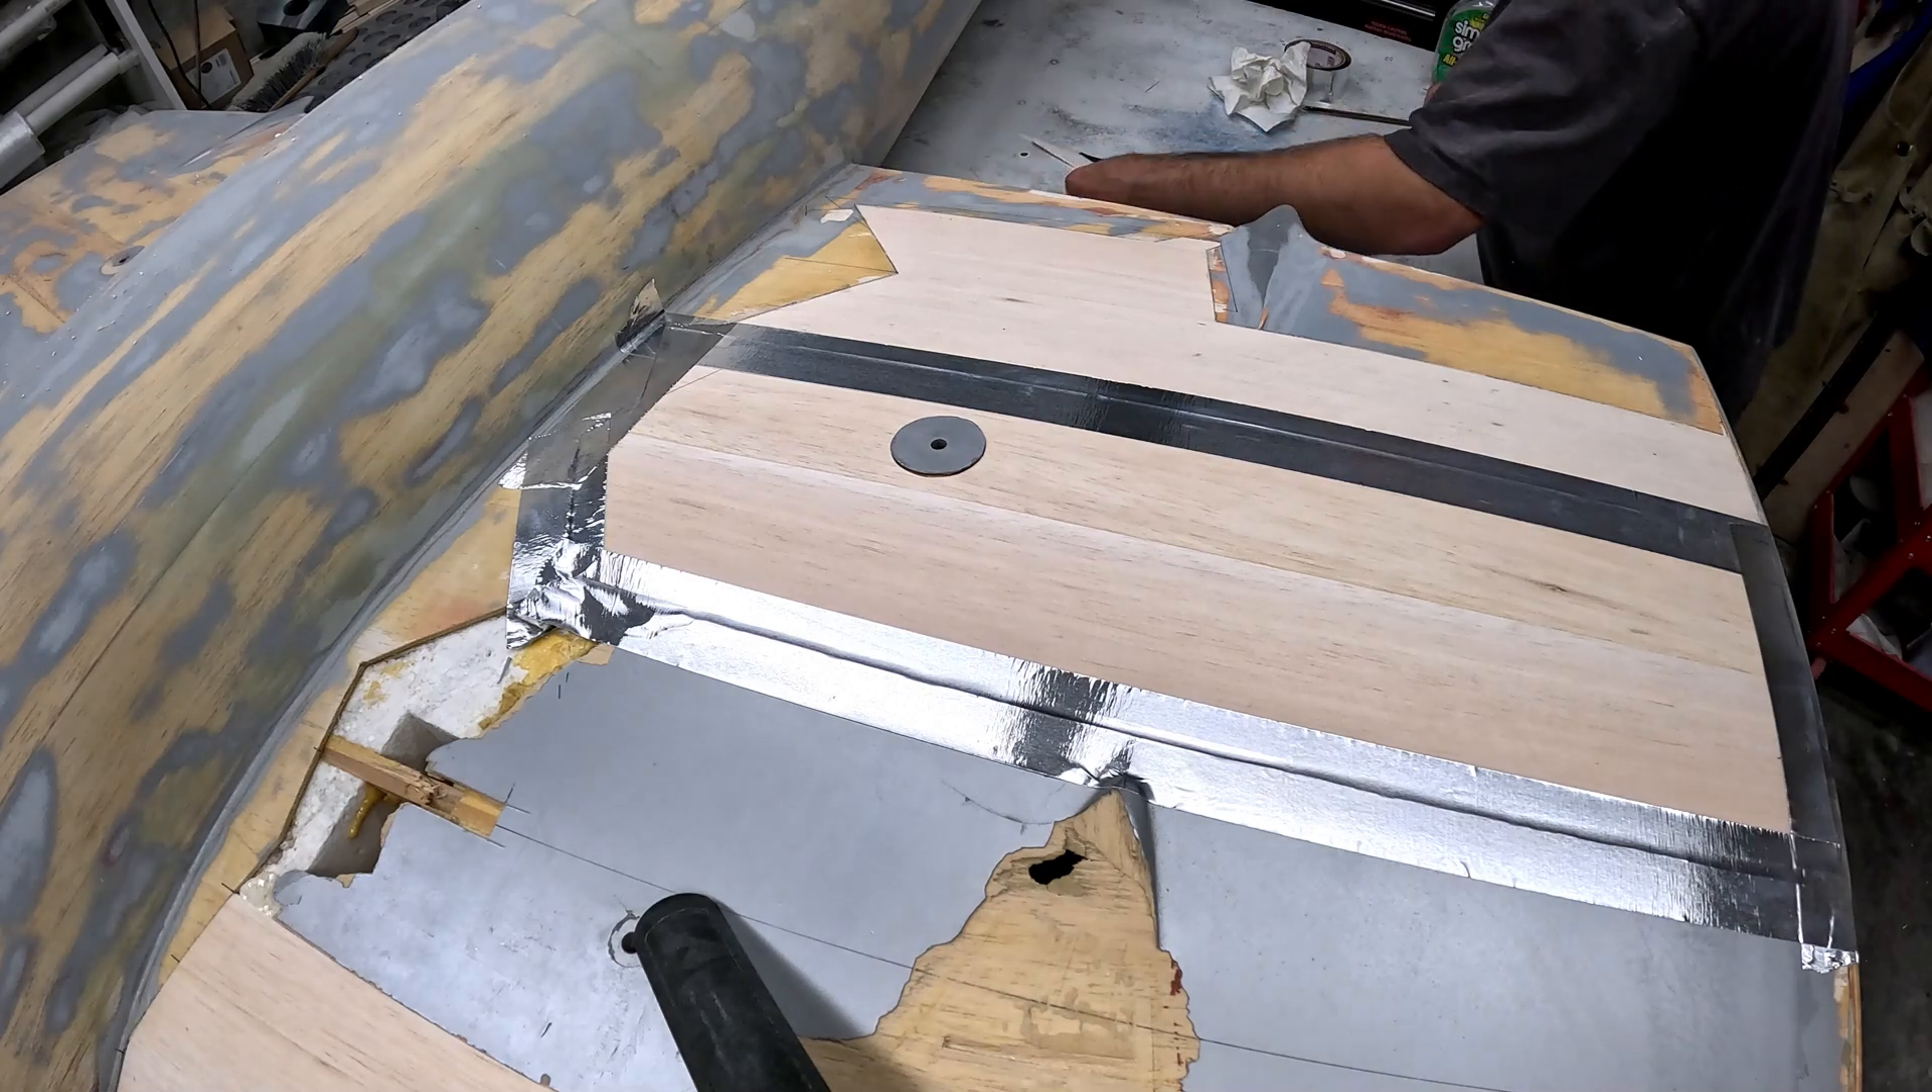I i all right folks there we have another replacement skin applied to the b29 wing.